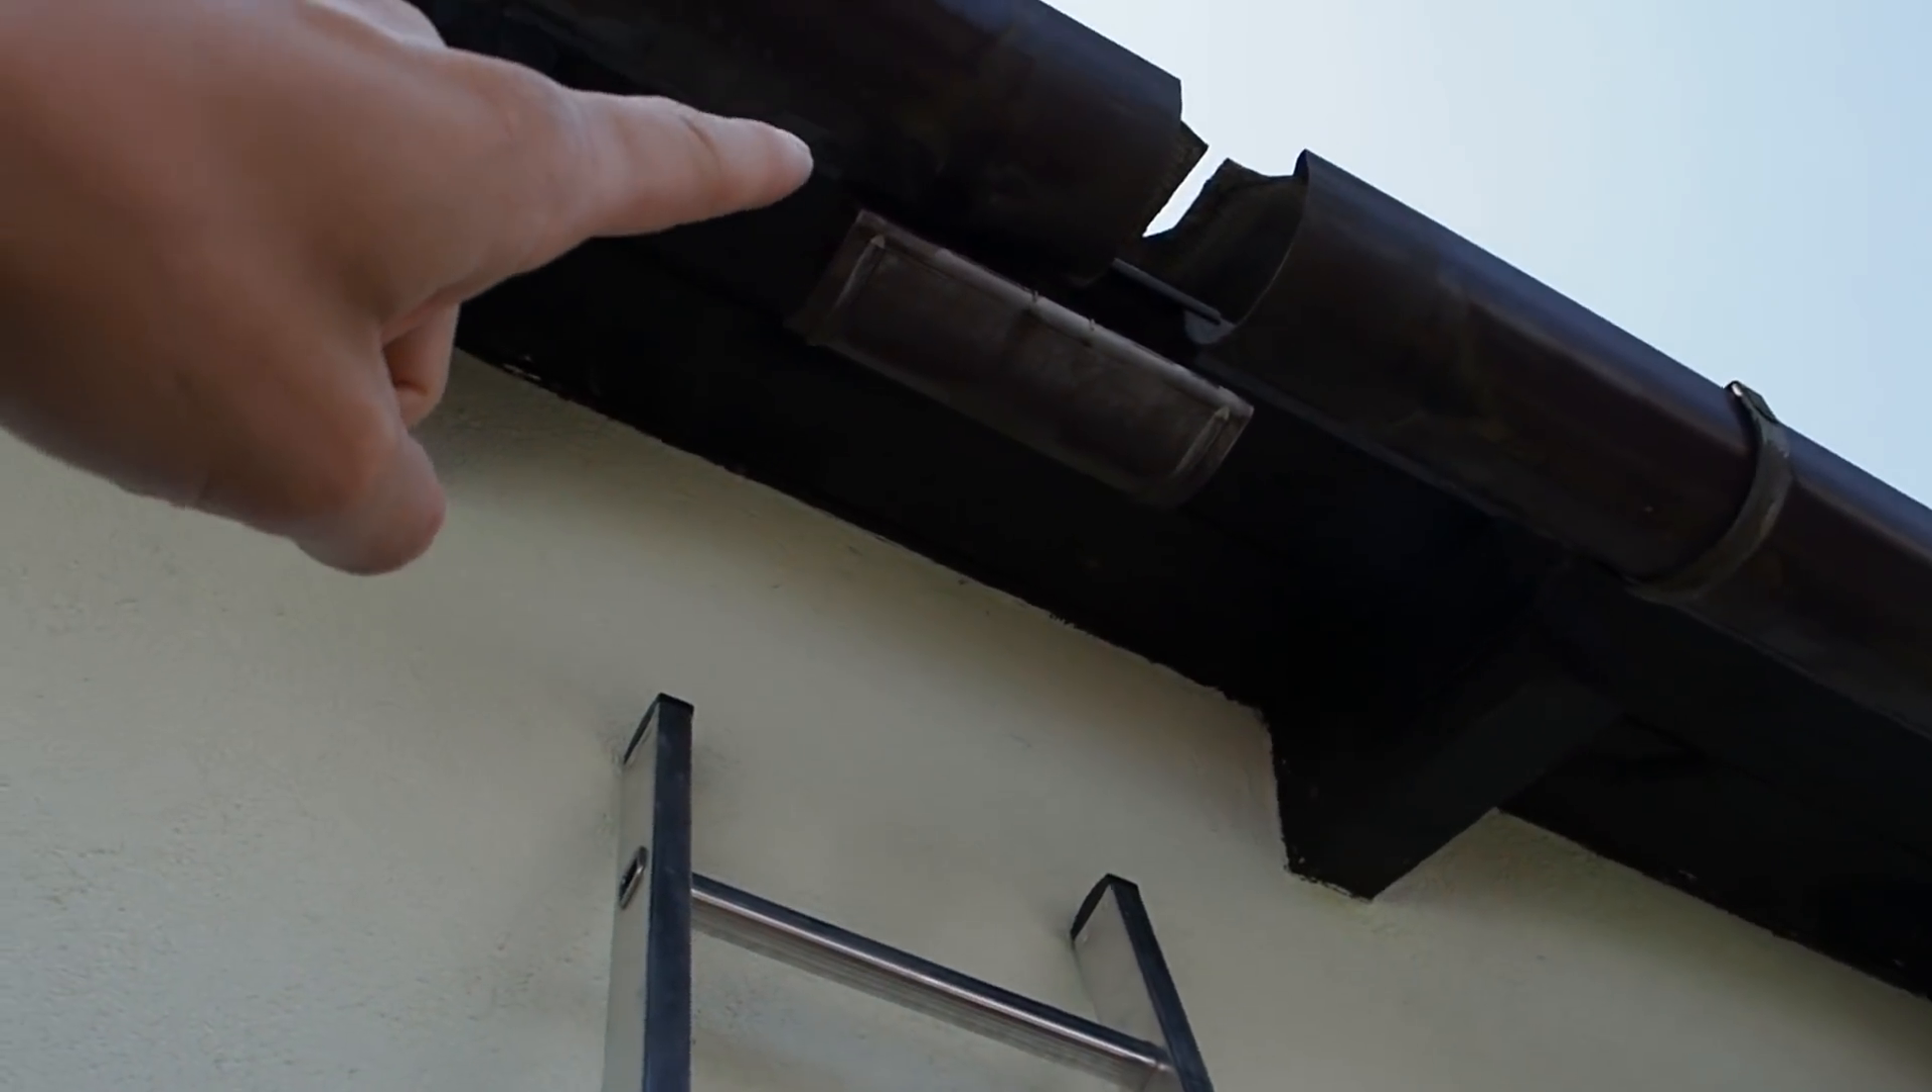So I already have opened up the rain gutter here in the middle.